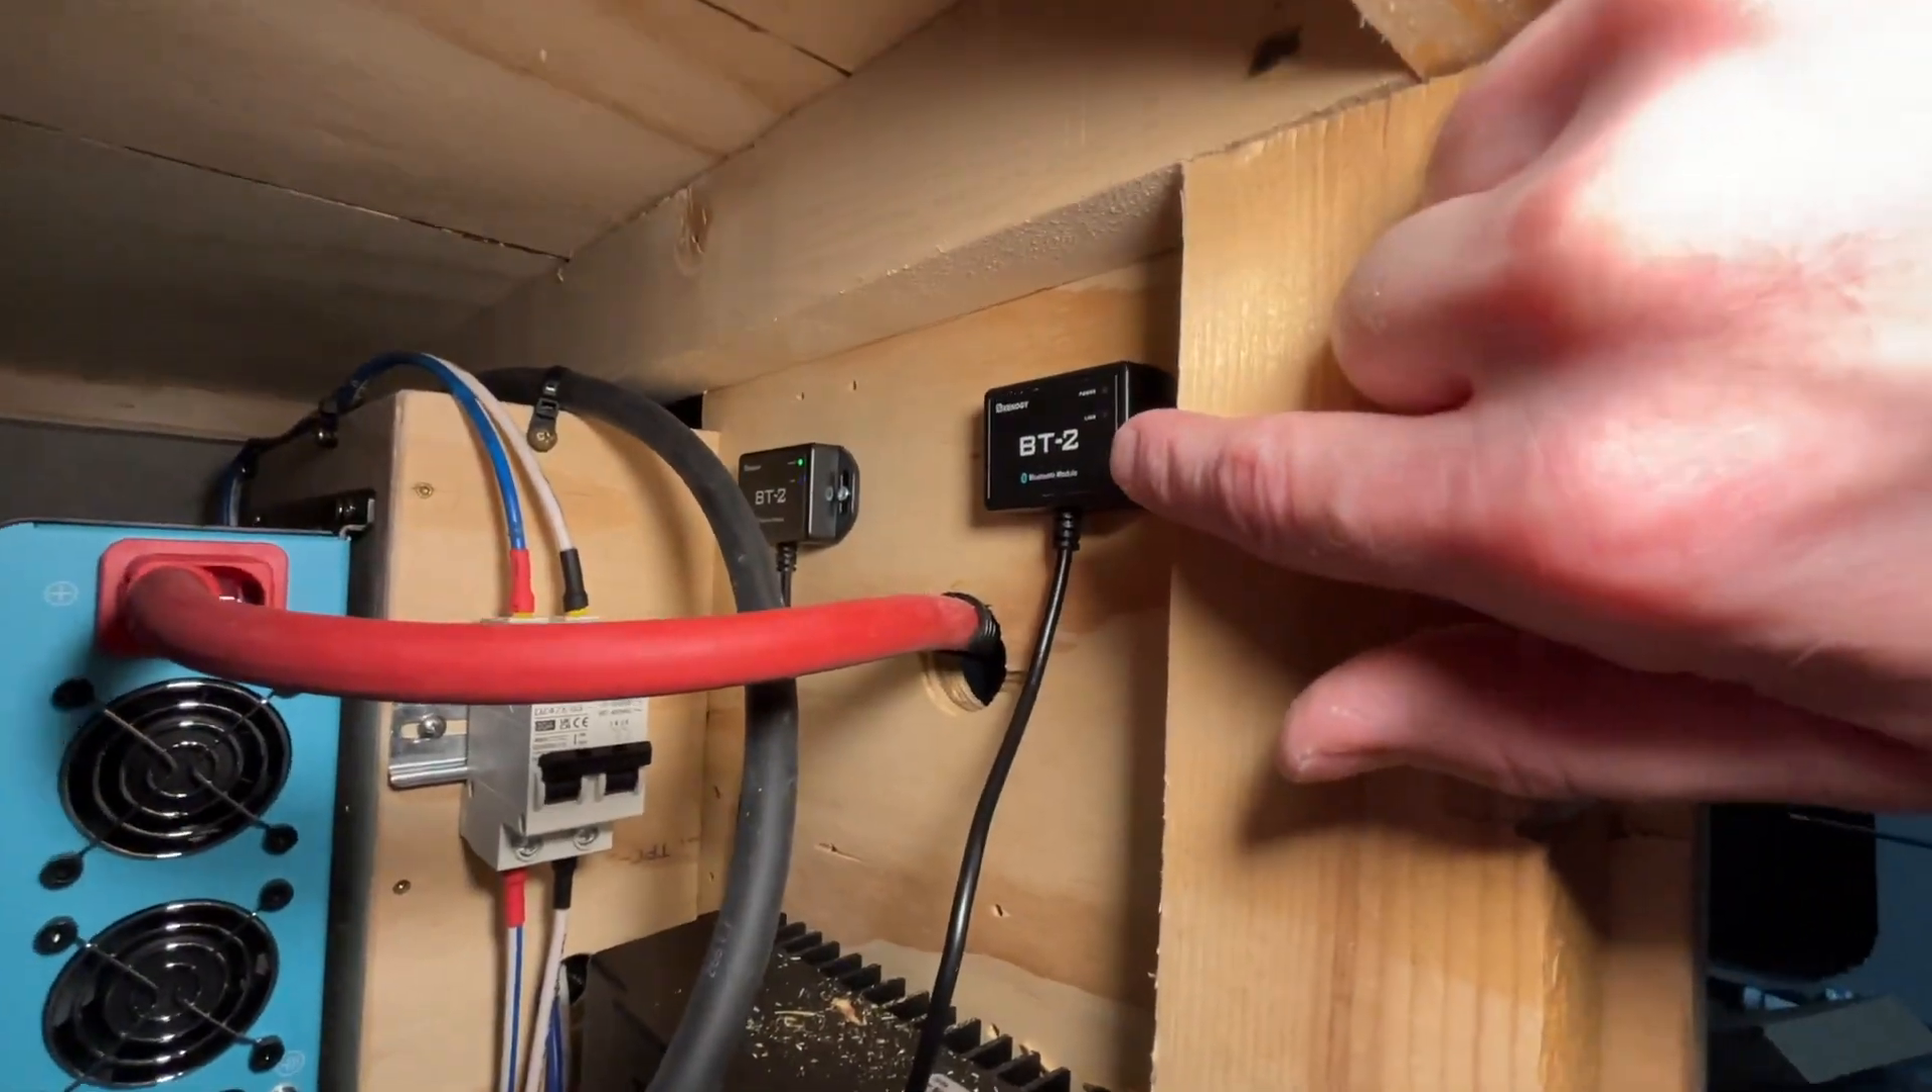I've got the bluetooth mounted here i've plugged in the remote.